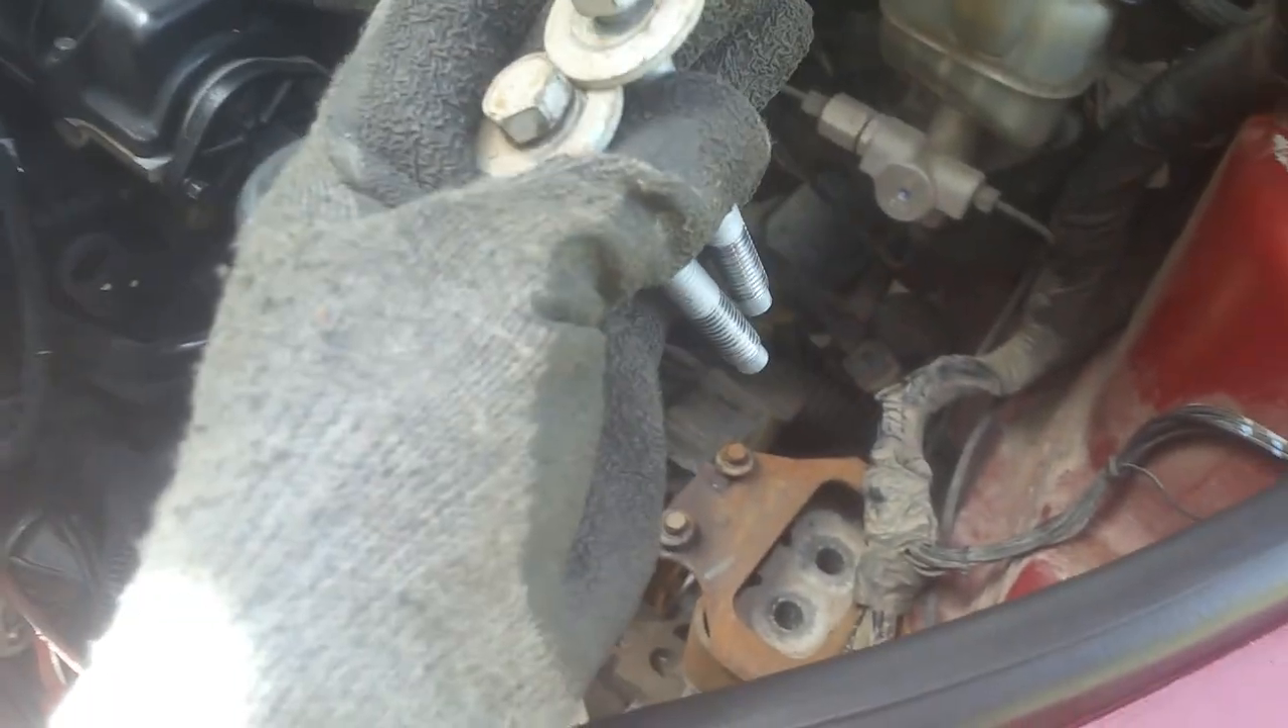So here's these two motor mount bolts i took out right here.